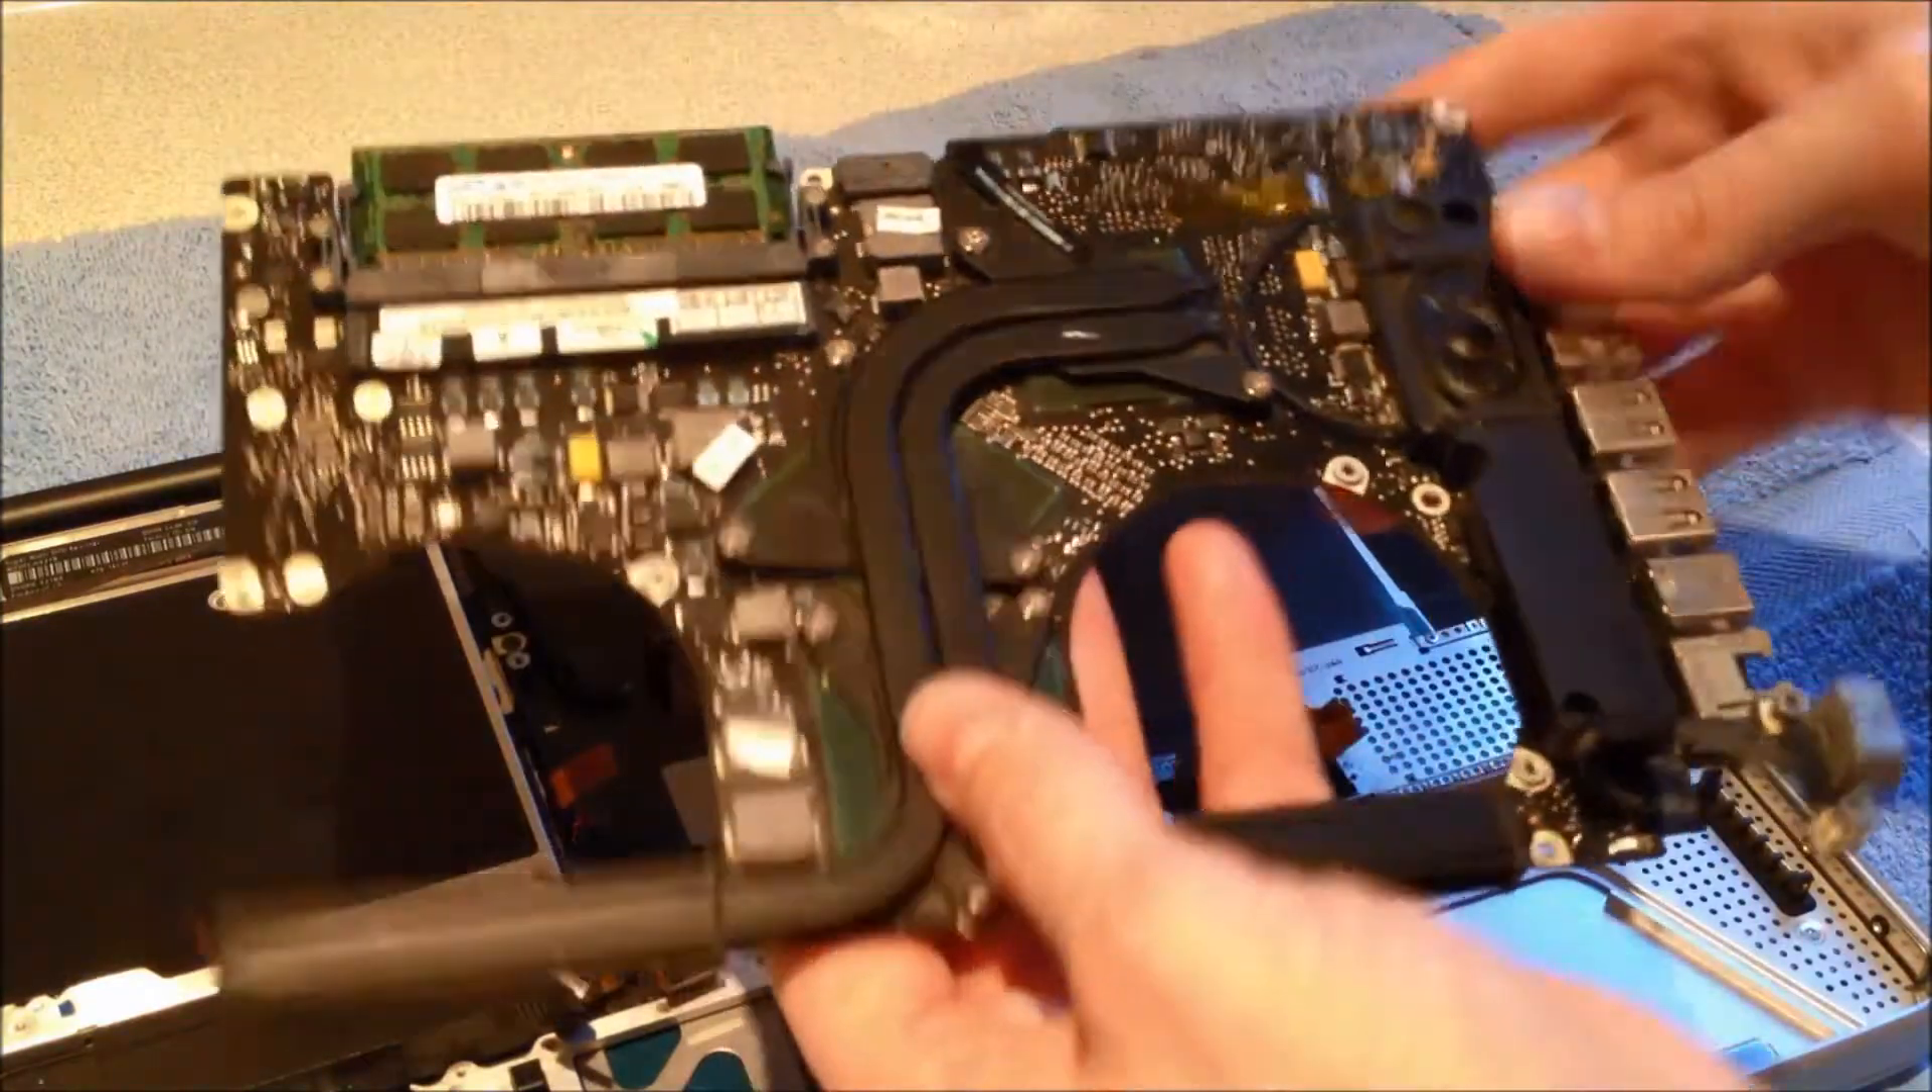And with that done, the logic board is now free from the case.